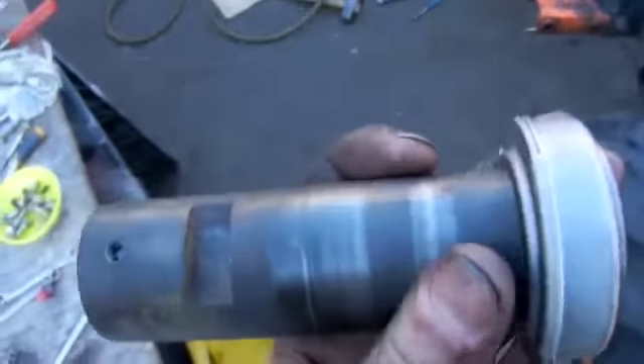Alright, I was able to get the old bearing driven off the shaft, and we got the new one on here now.